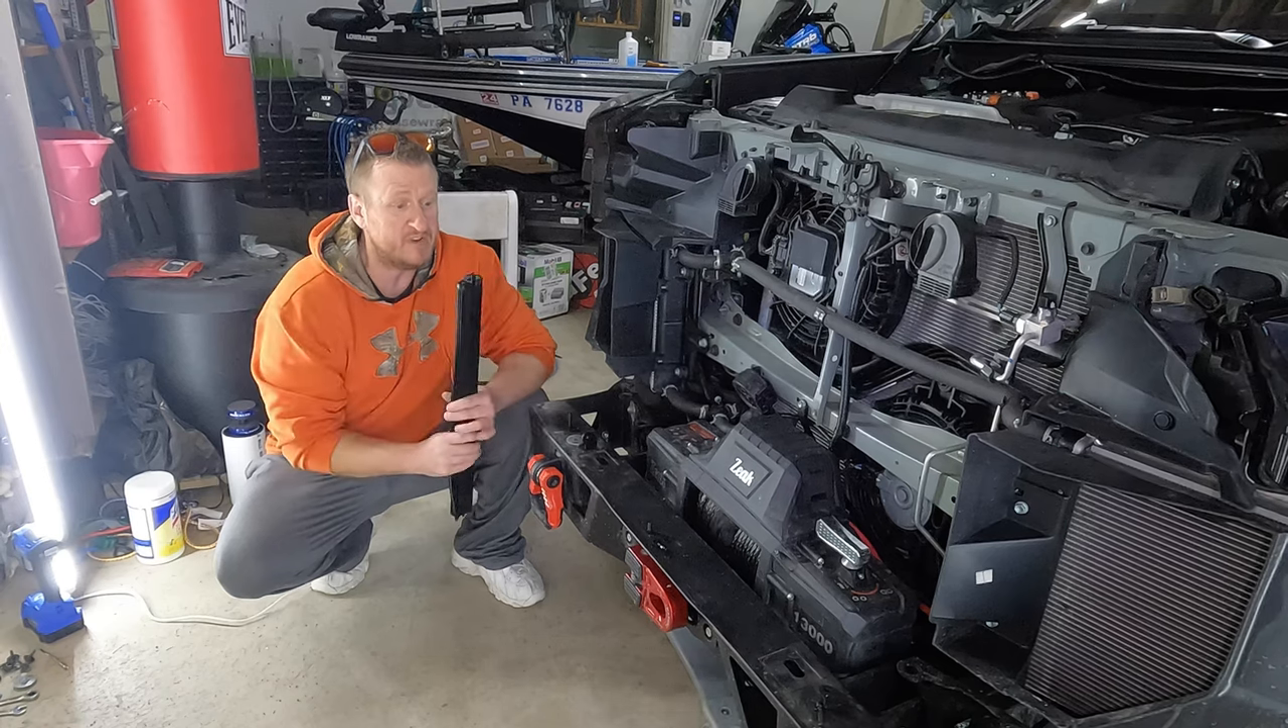So as you can see, we already have the front end removed.